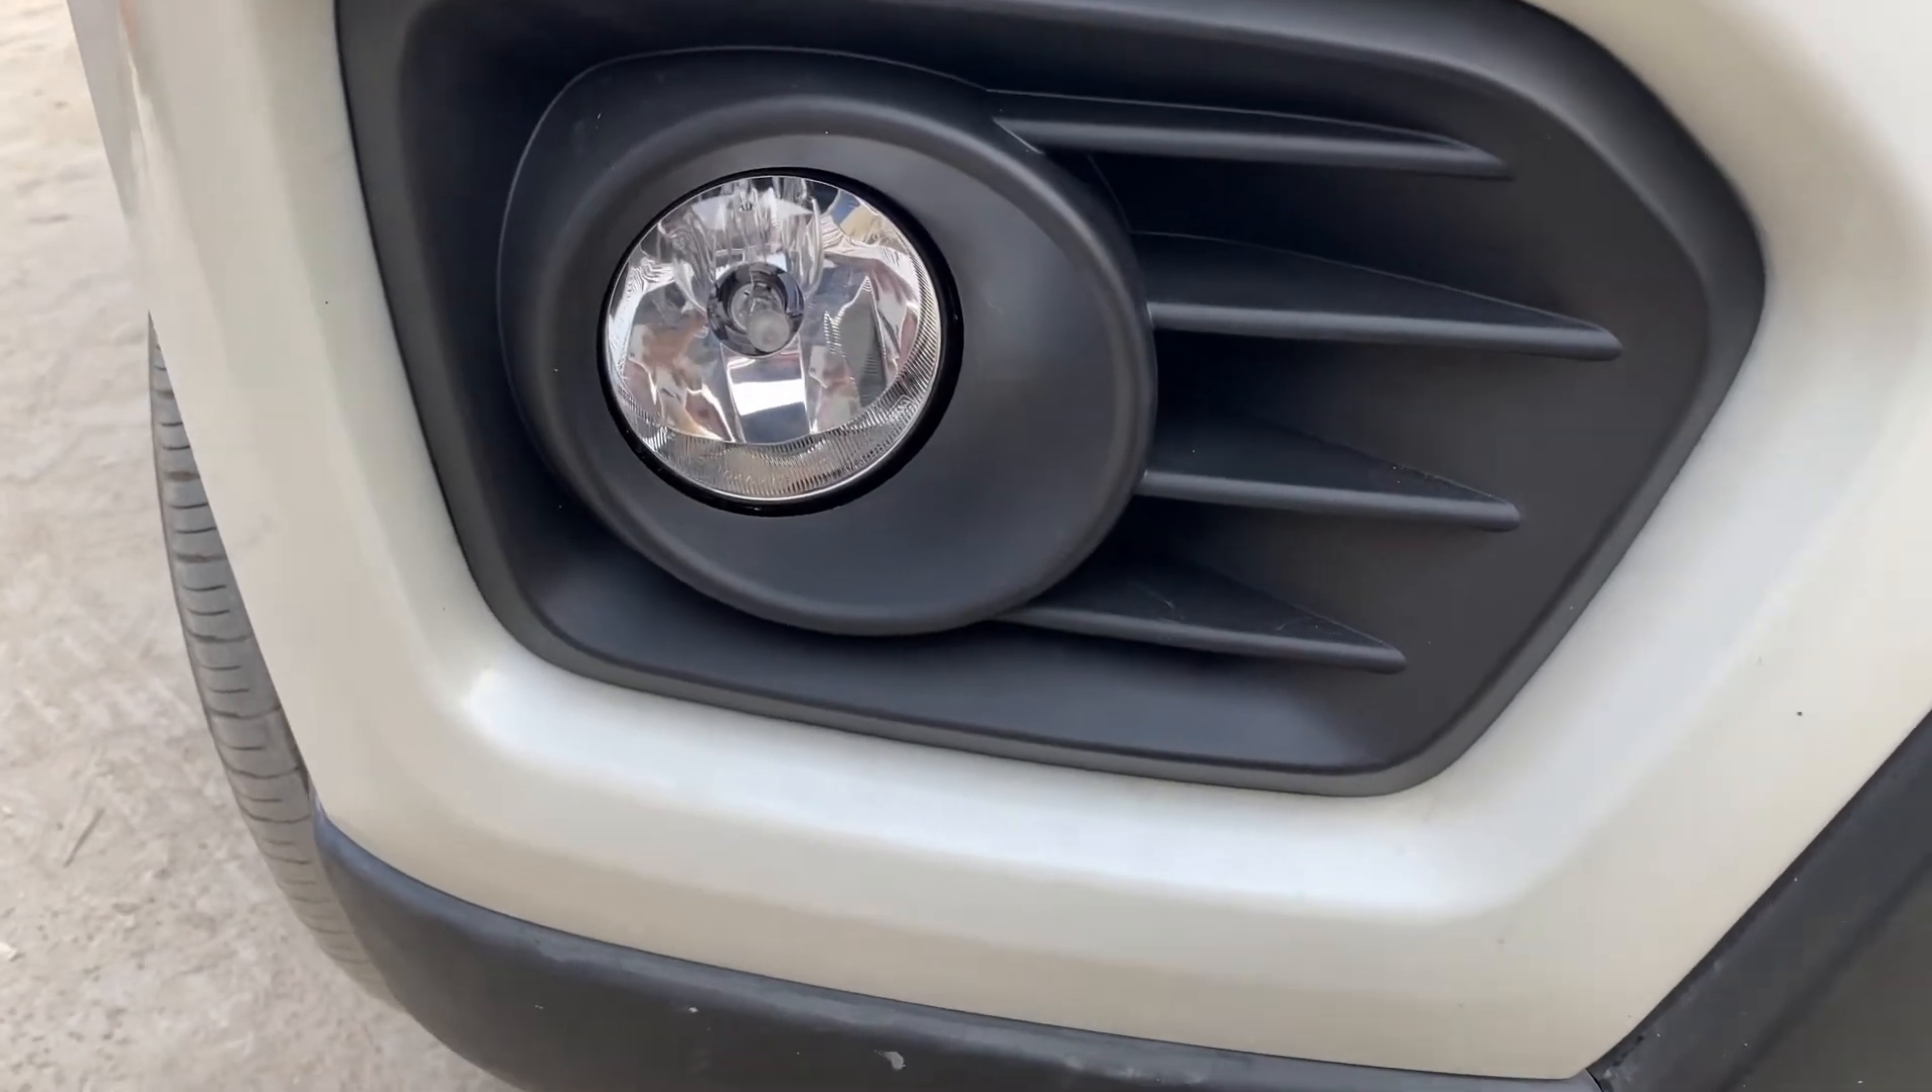गाड़ी के नीचे फोग लैम्प भी लग गया है और उसका जो कवर था फोग लैम्प का वो भी लग चुका है।